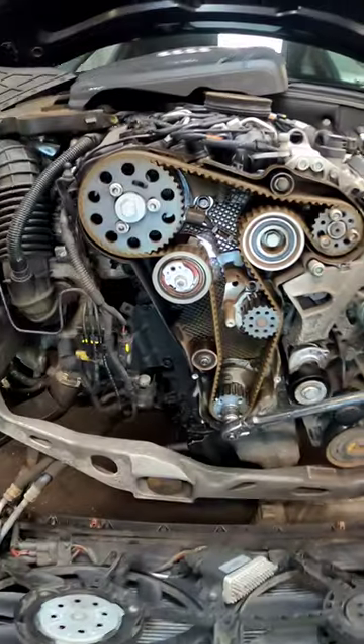Now that we've got all the timing covers off we do need to just time the engine up with the correct tools and i'll show you how to do it.